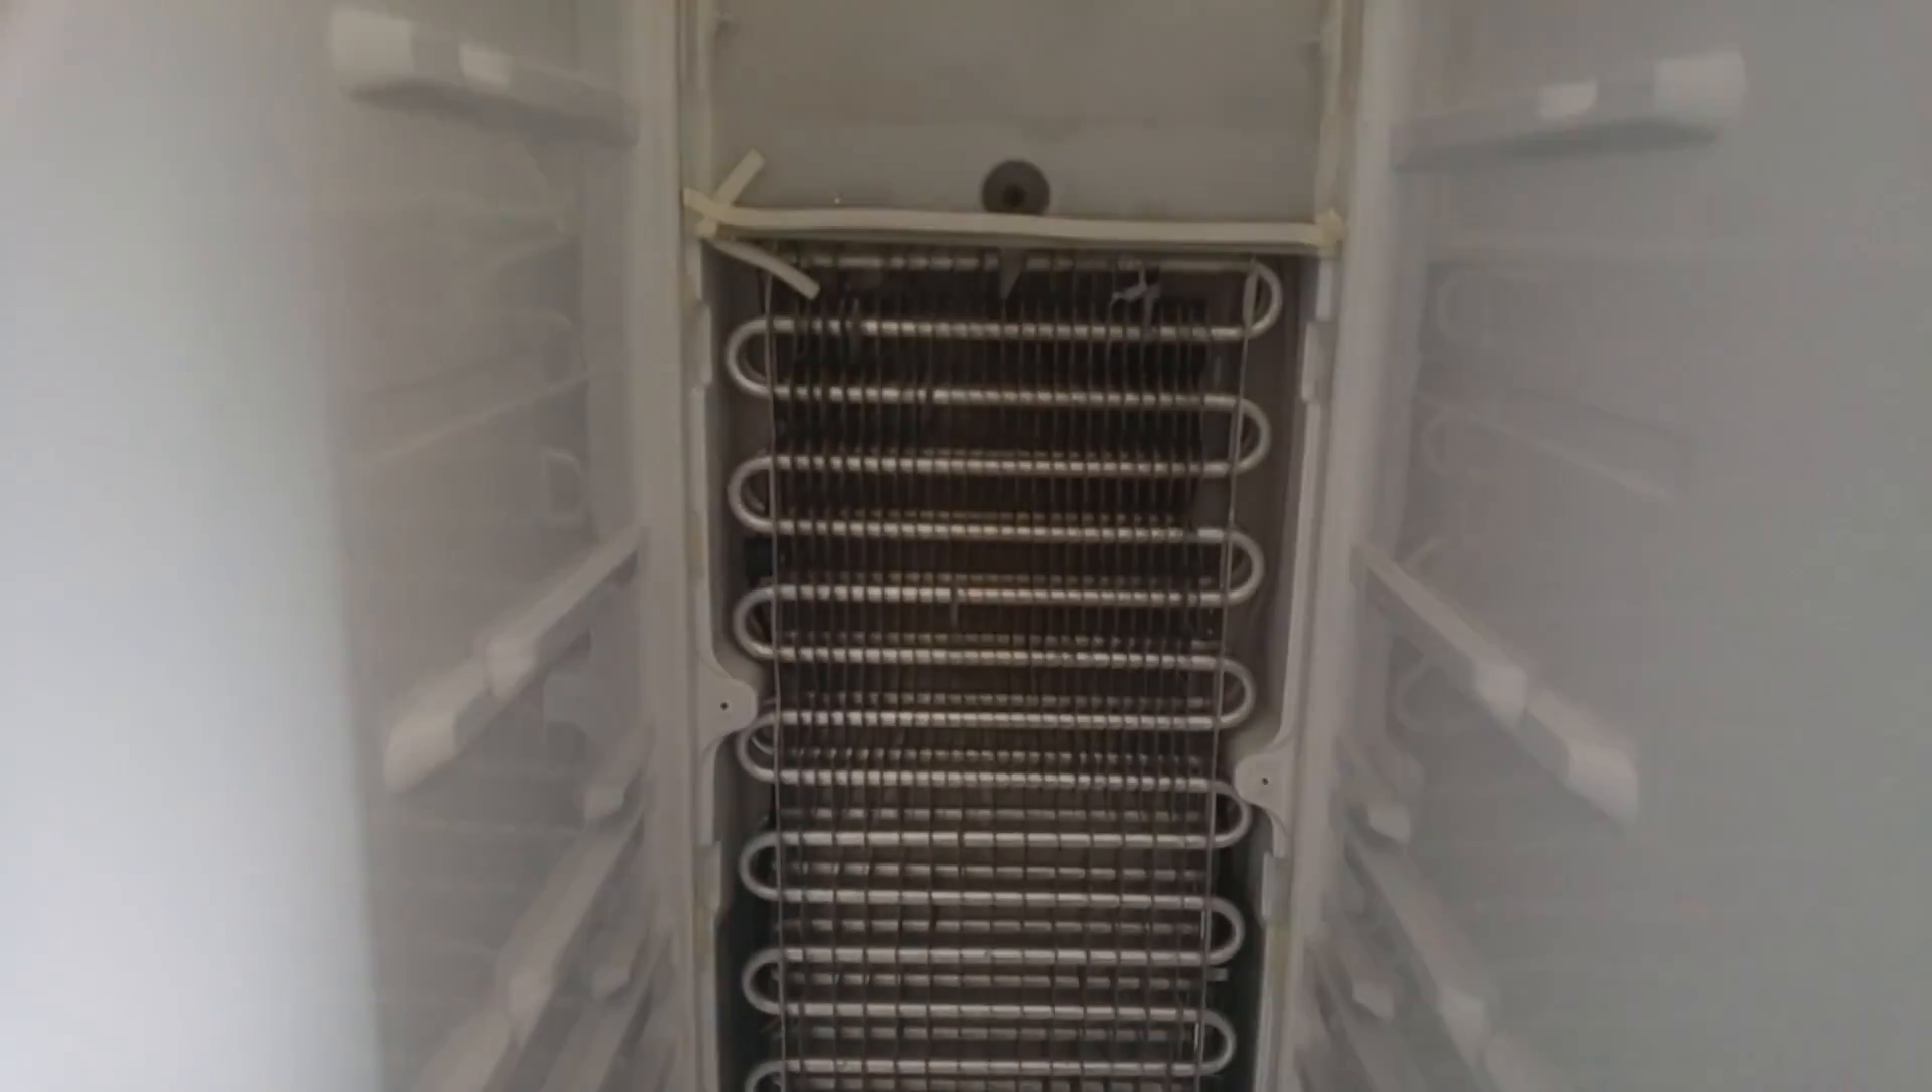I've managed to pull the lower cover off now.